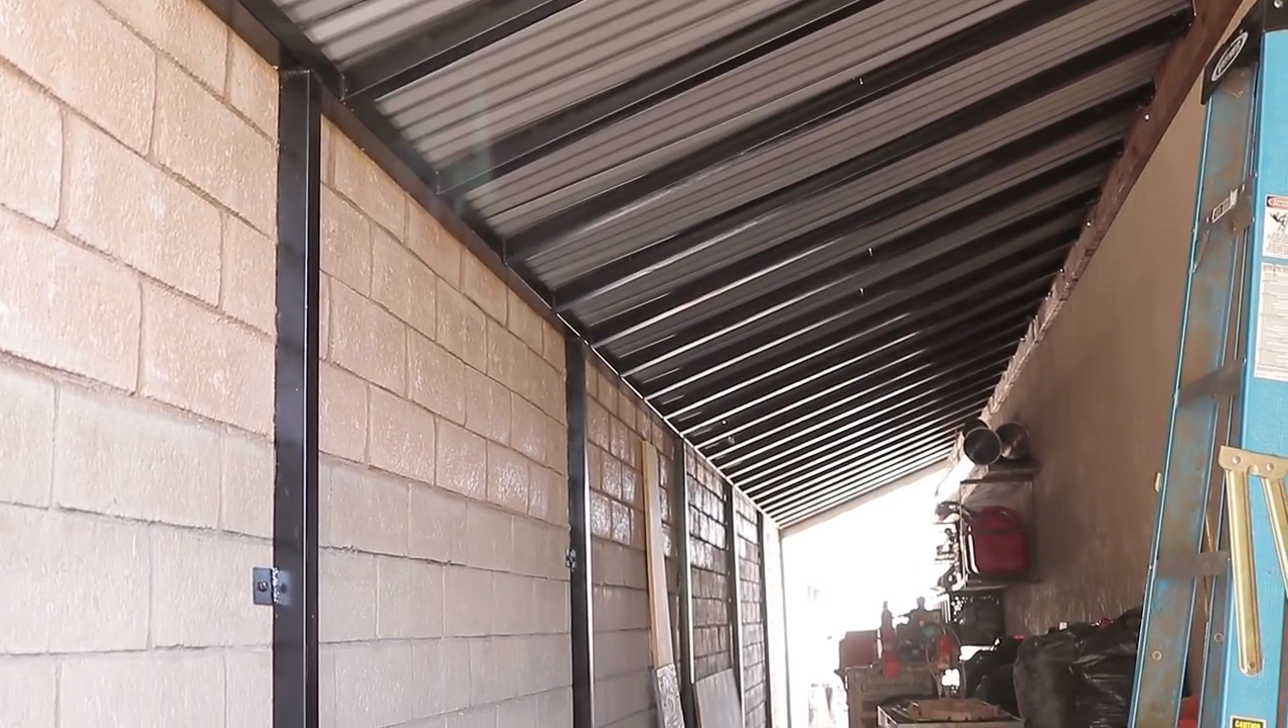We just went right along here and got all the panels put on and there it is complete.